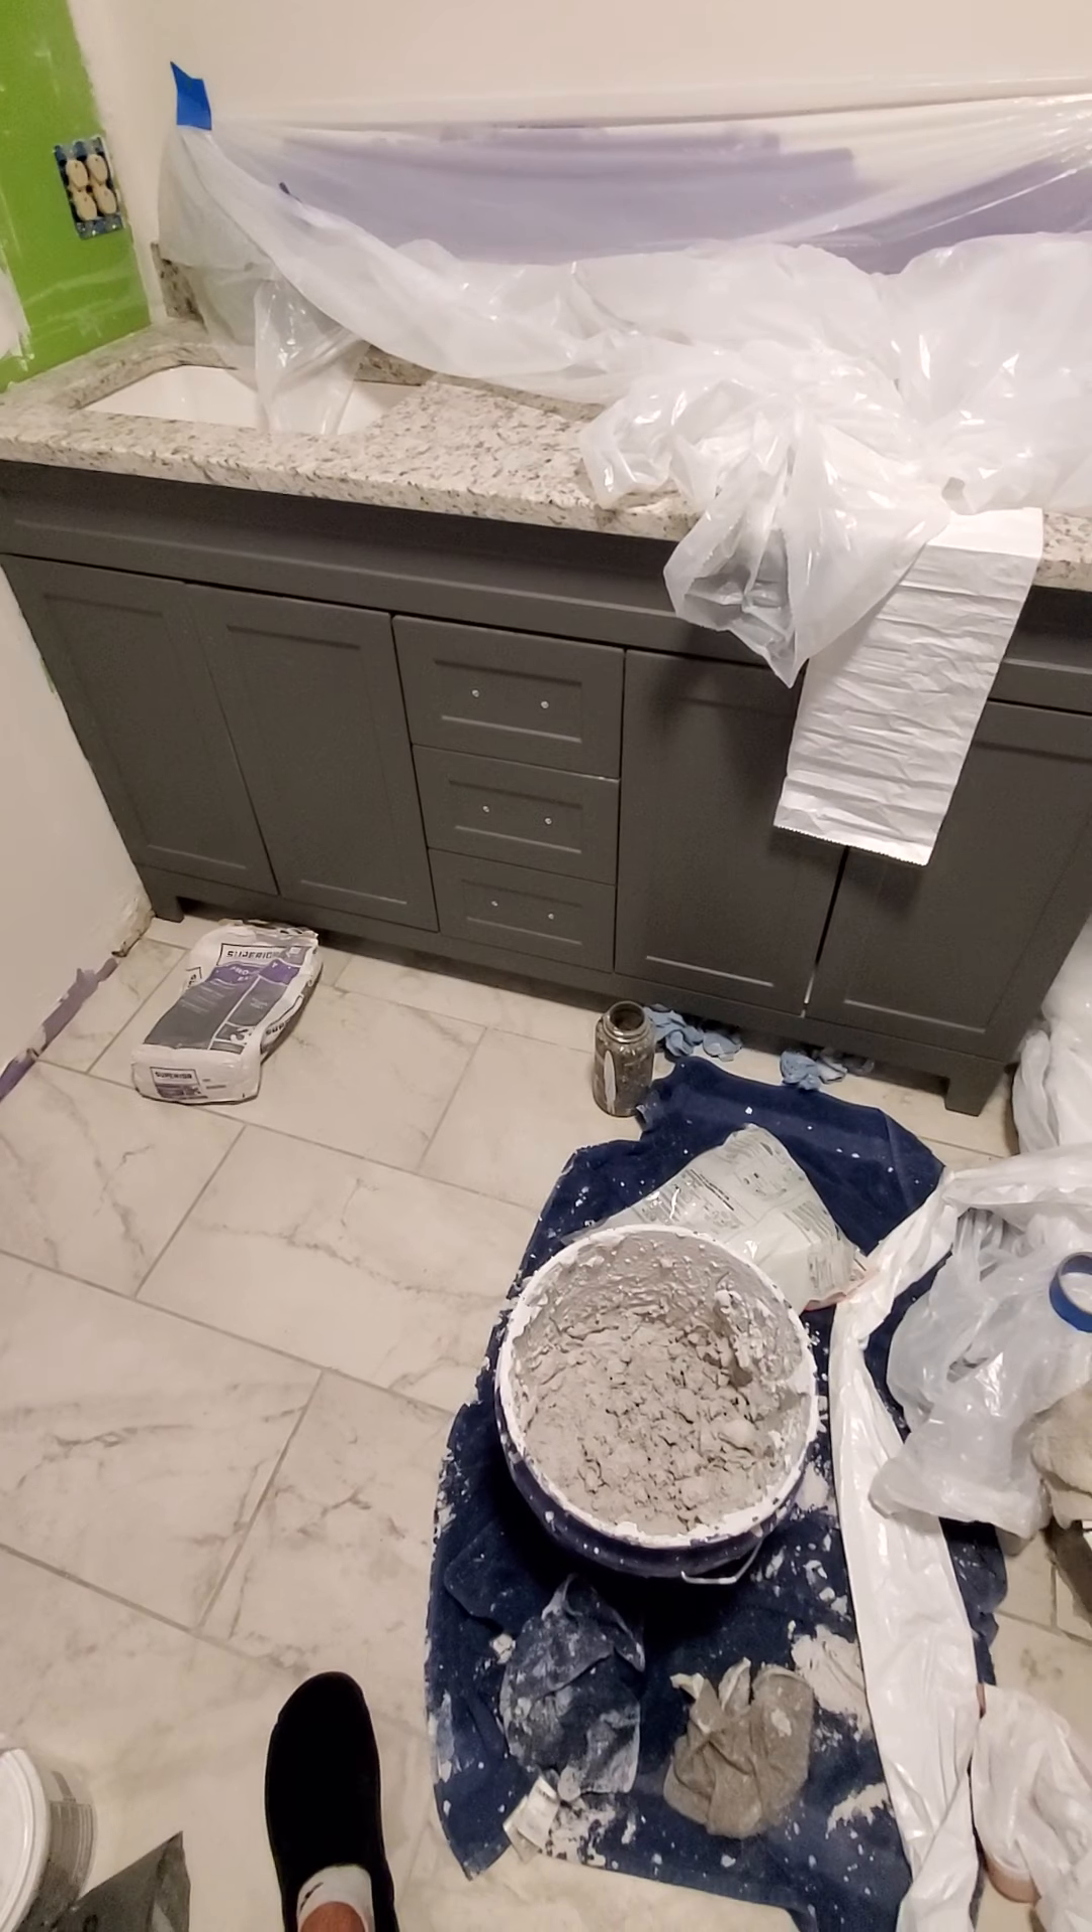And, um, I haven't put the vanity hardware on yet.